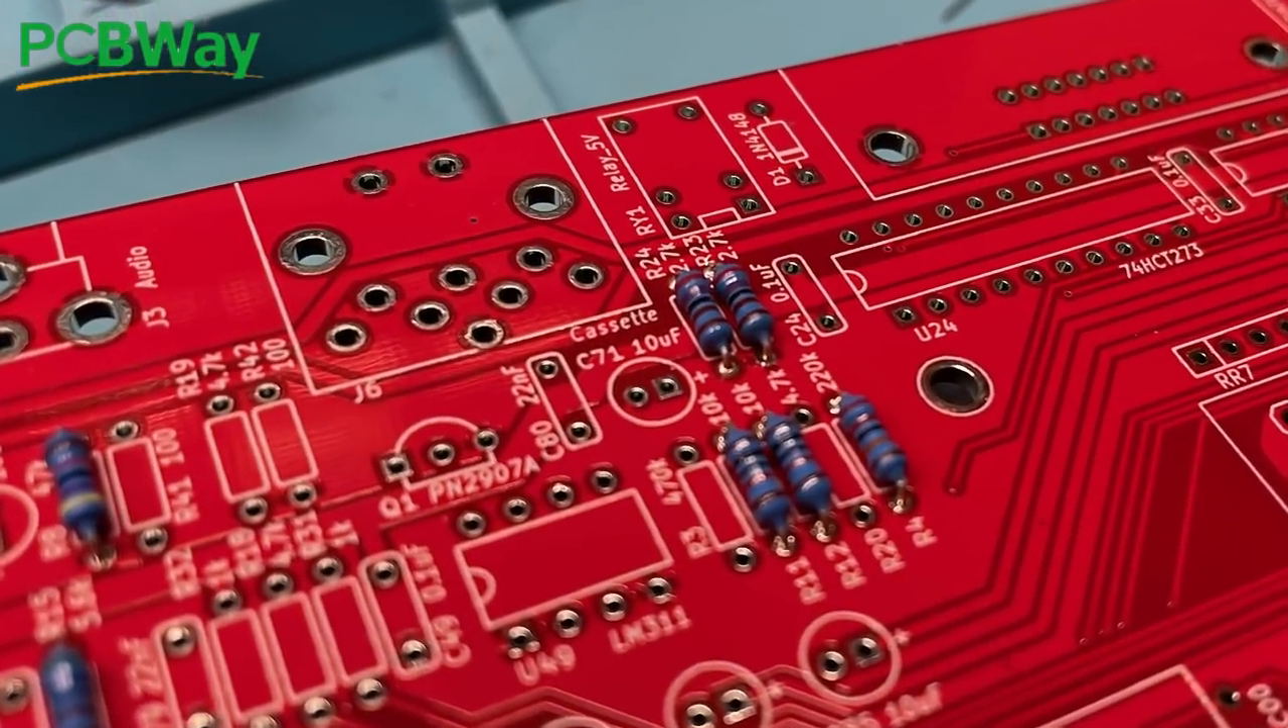And that's the first batch of resistors on the board, lovely.